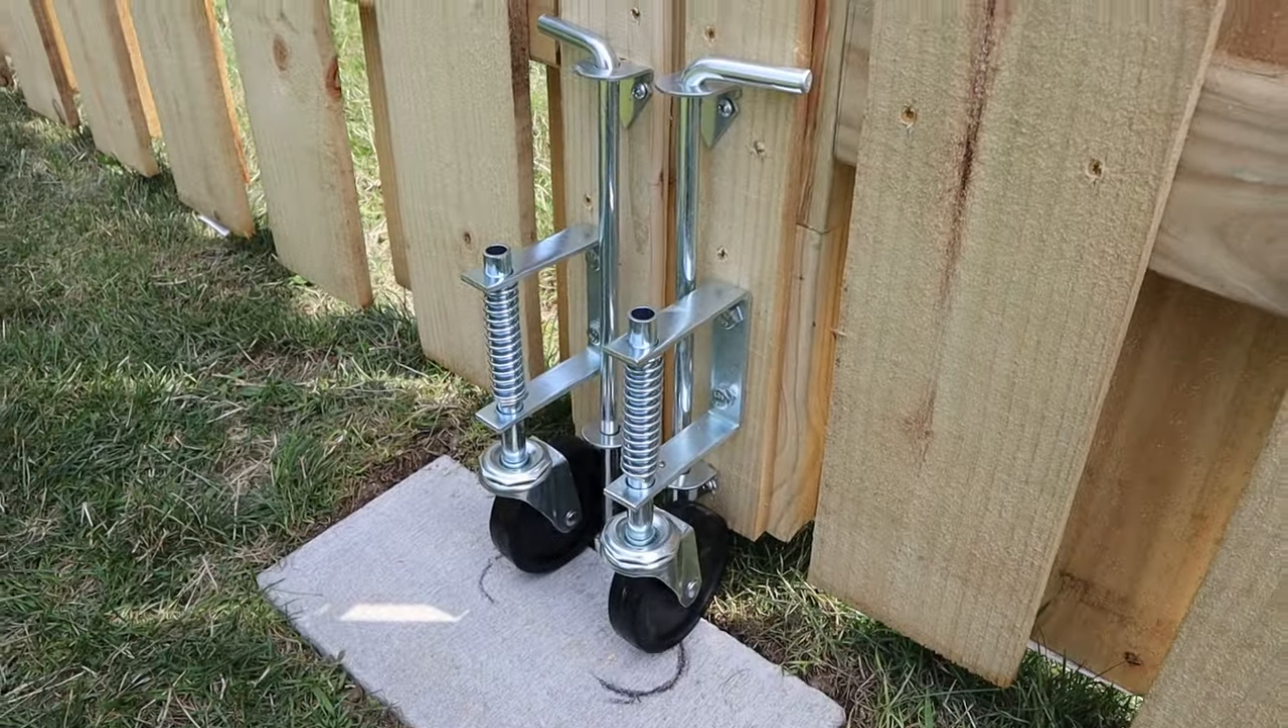And then at the bottom, you can see that I installed the two wheels with some lag screws.